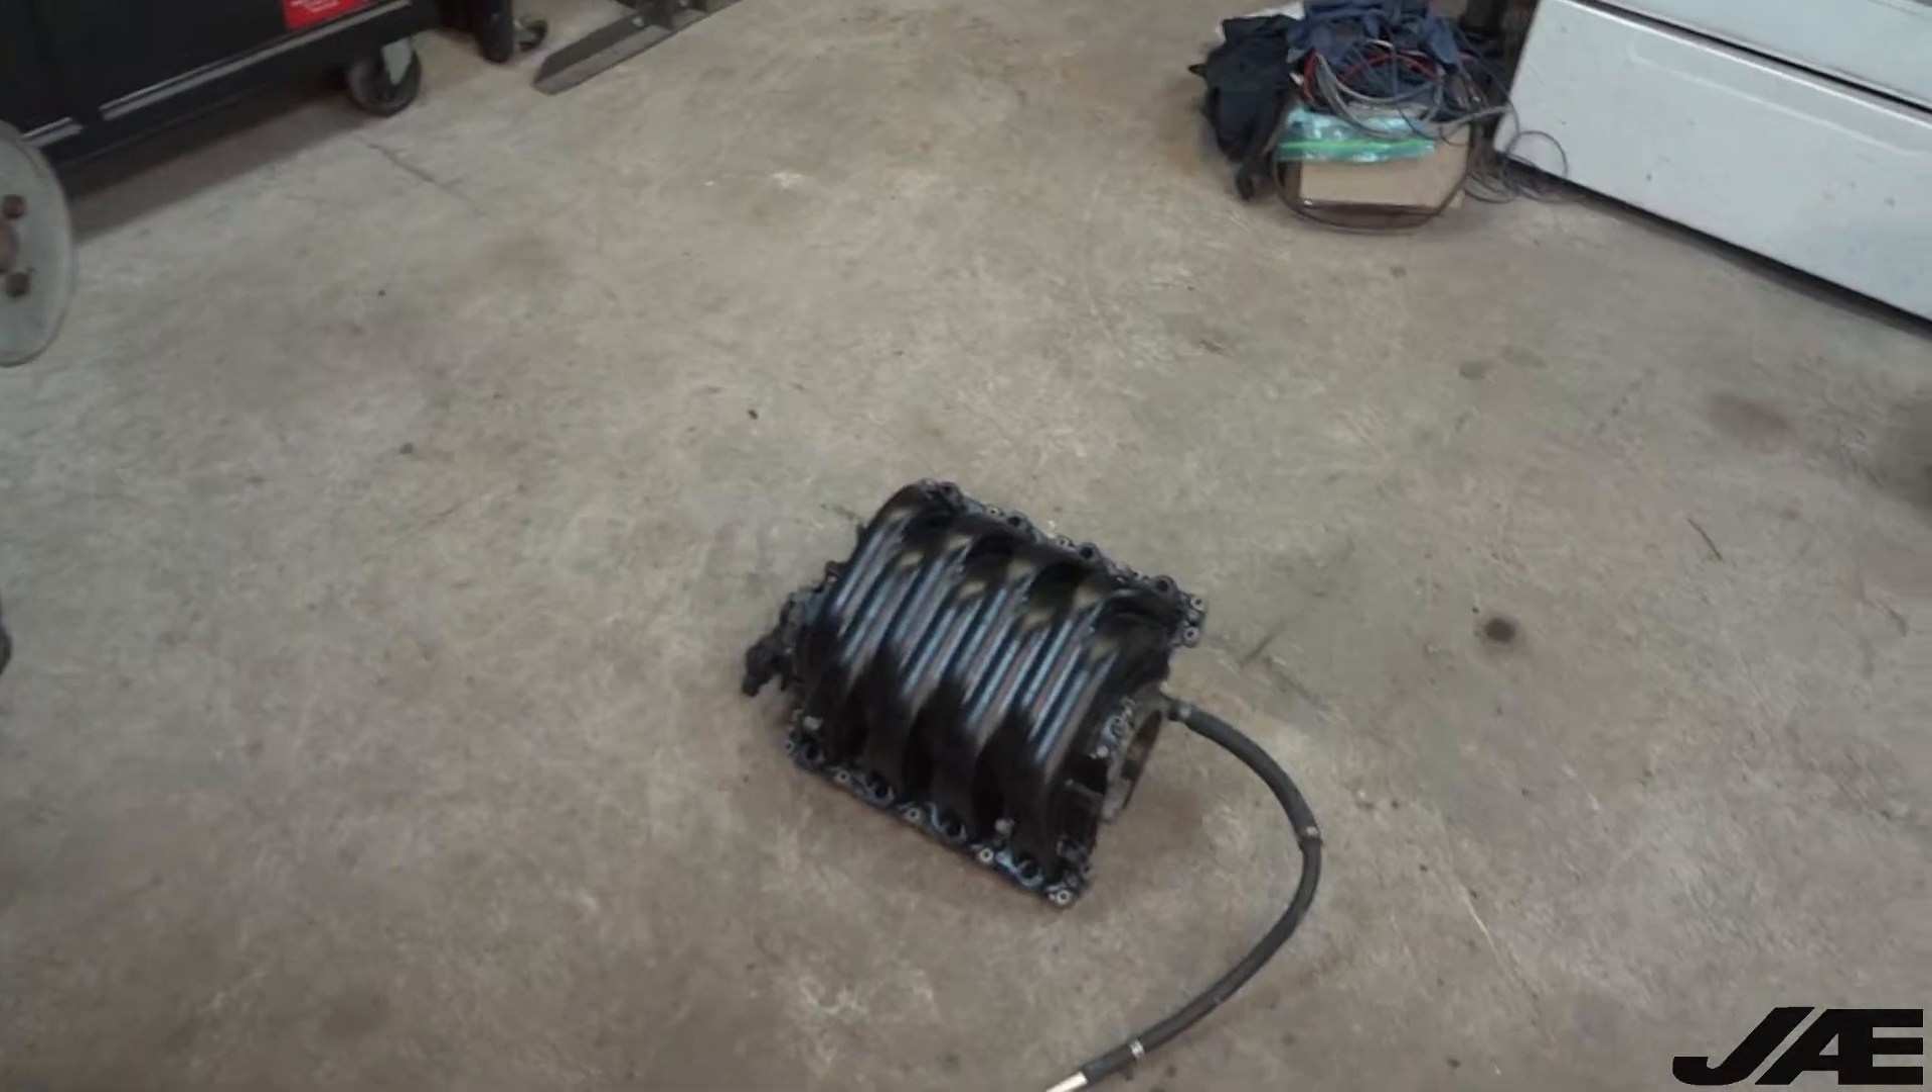As you can see the intake manifold is not on because I have had to actually rebuild this intake manifold out of two other ones that I had.